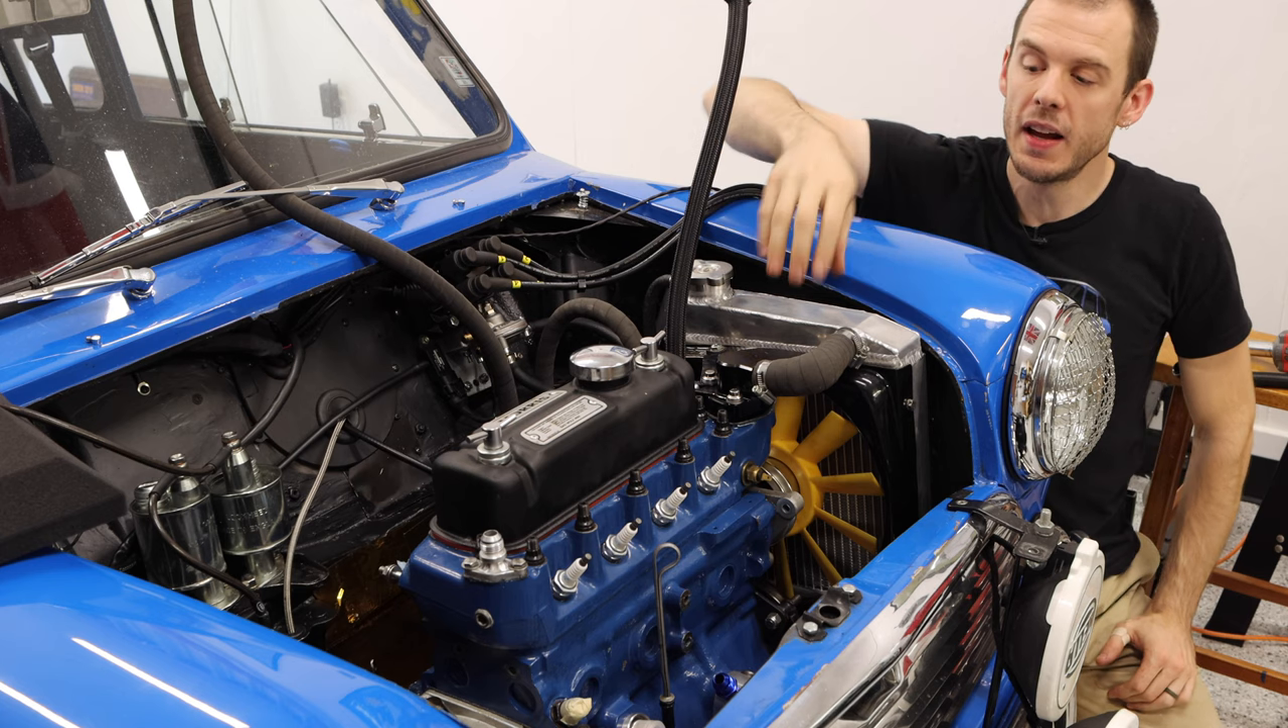My engine is now back in place.